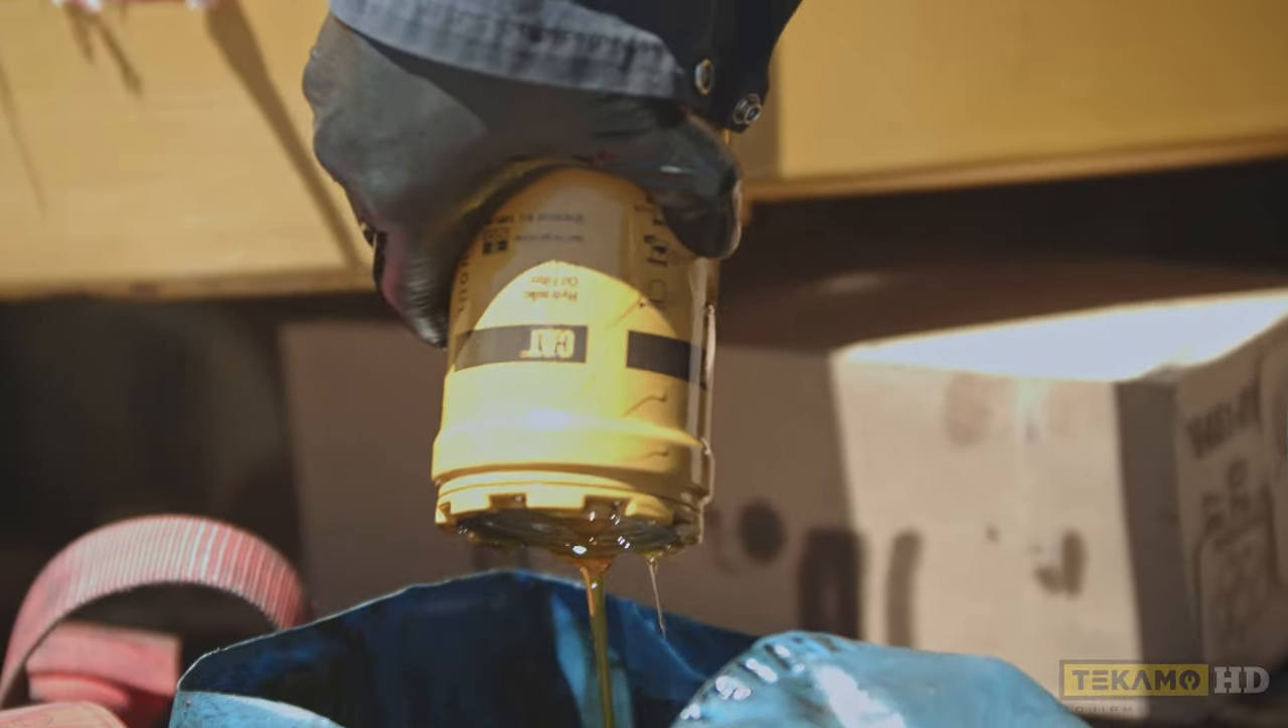Now that the filter is removed, we can see this is a factory OEM filter.